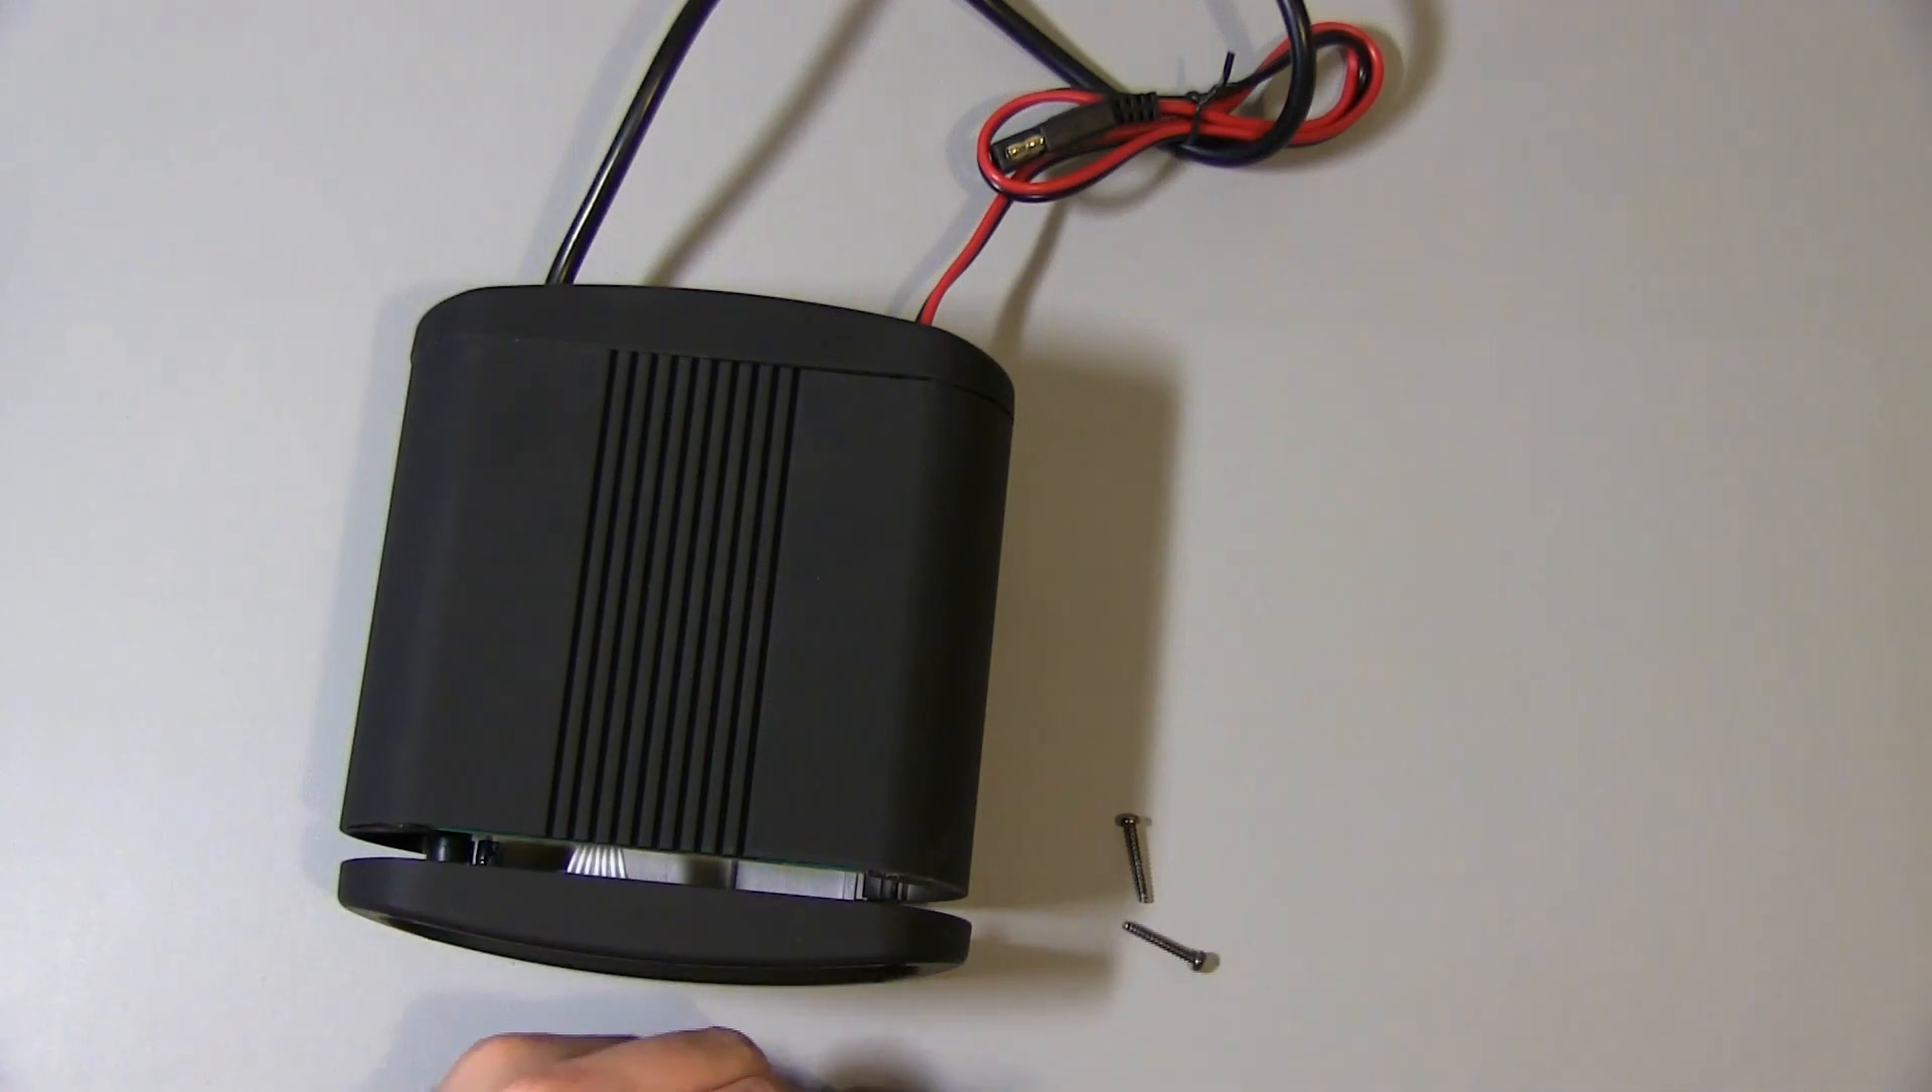Okay so I've just taken the screws out of the front panel here.